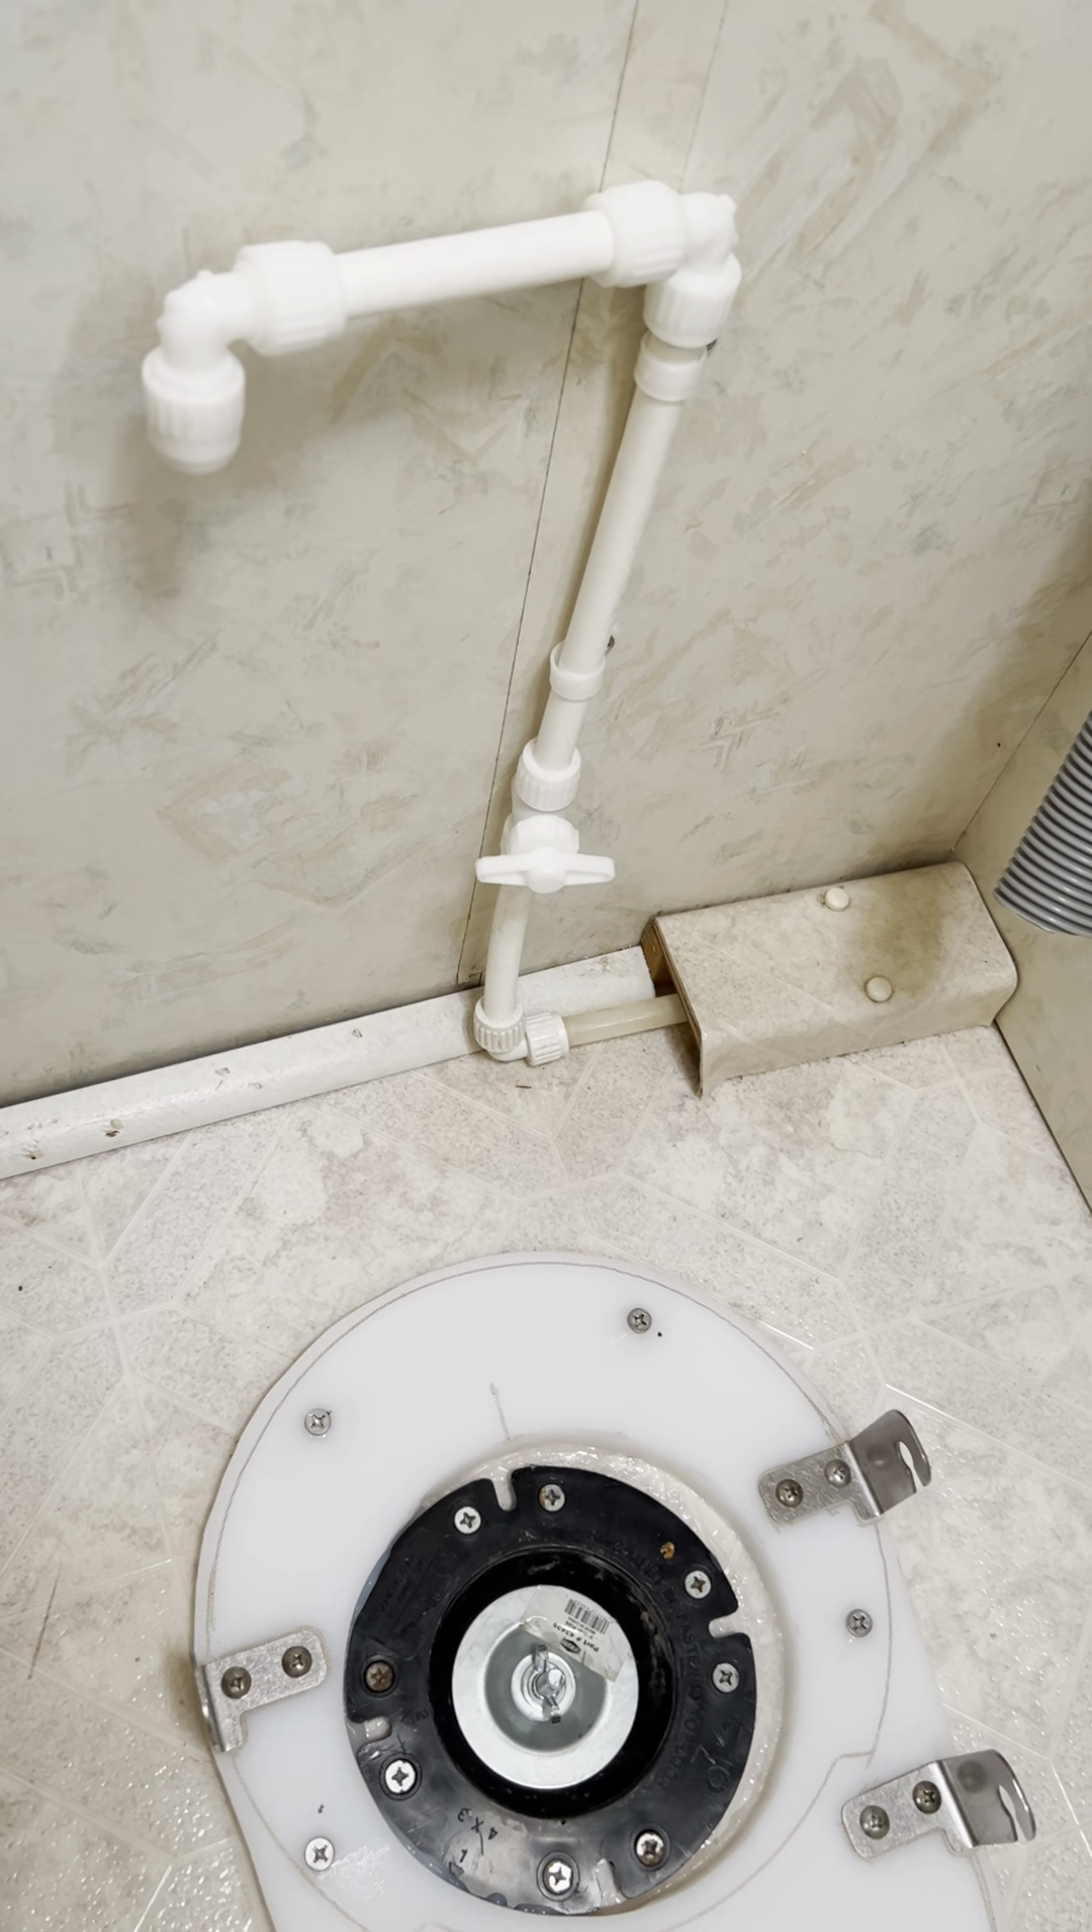The water pipe that went to the original toilet I've modified and just capped it off and put a valve on it too.